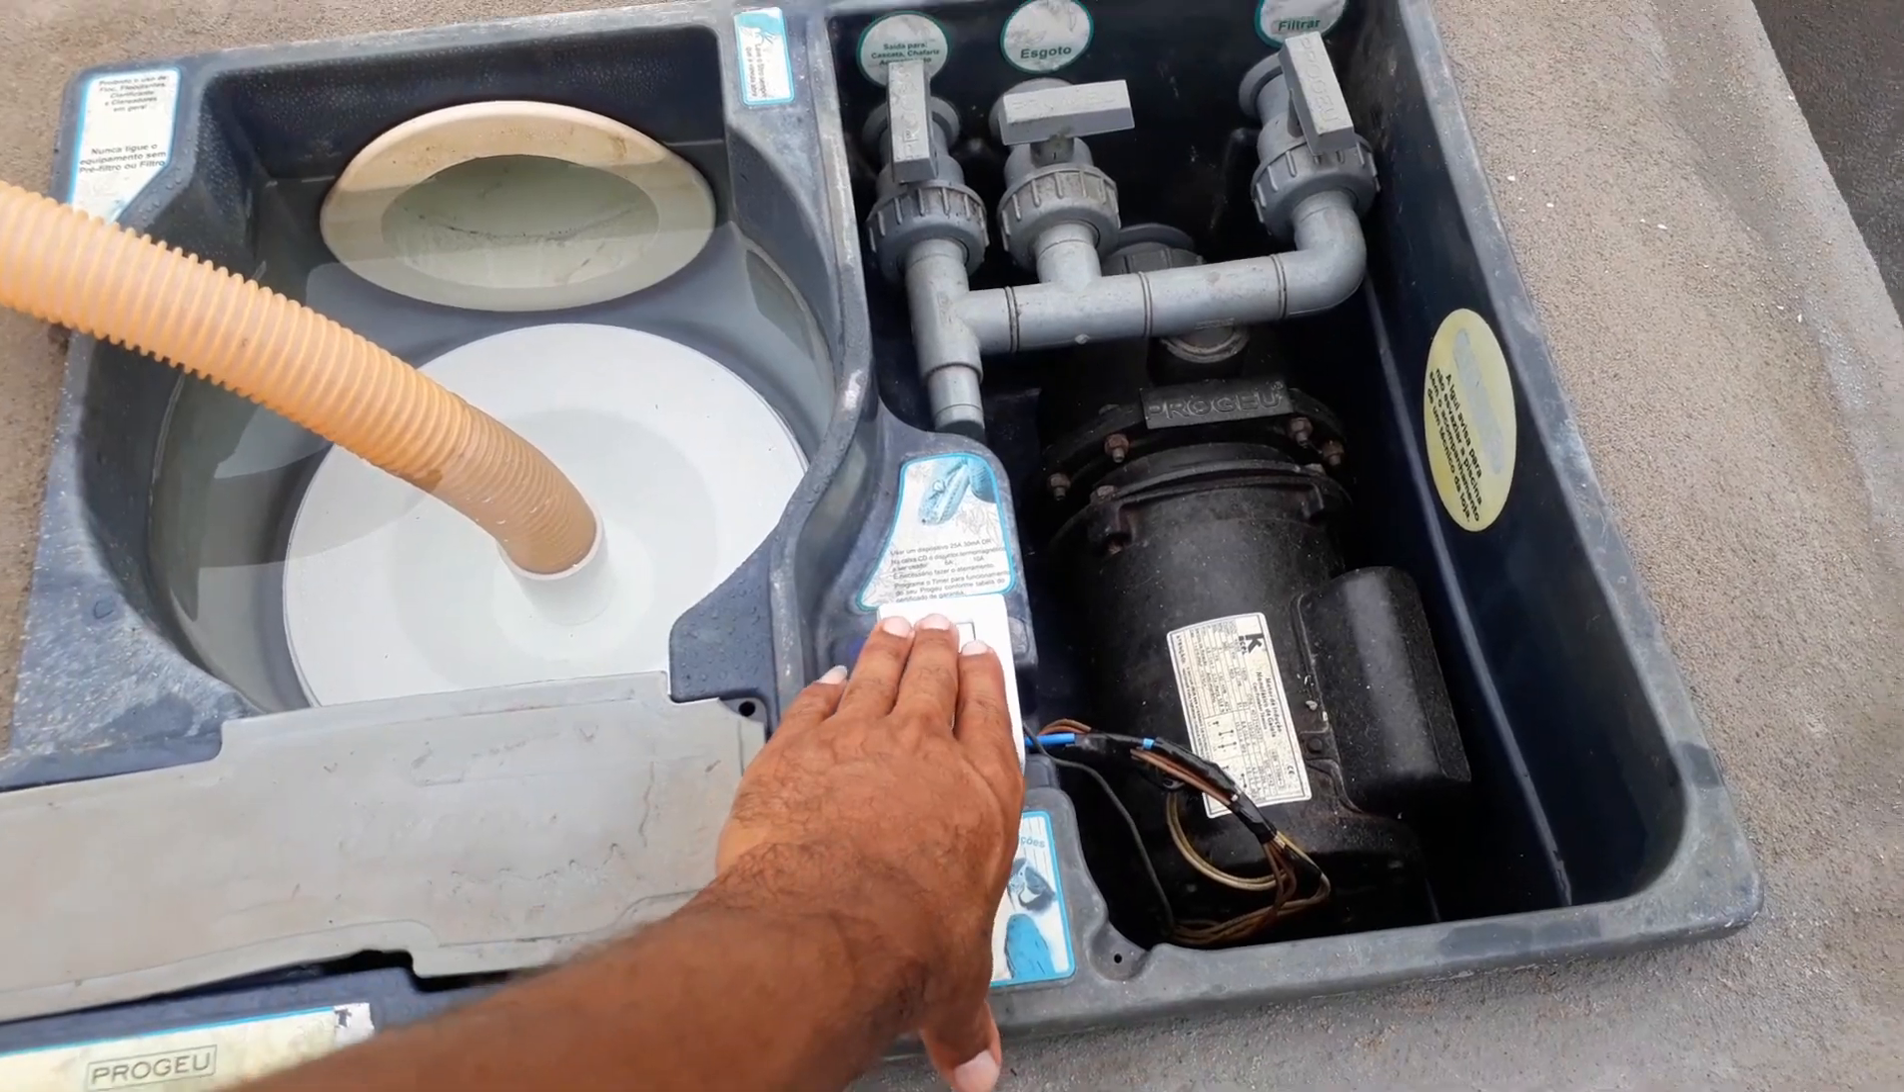Eu já coloquei aqui. O cano de aspiração.